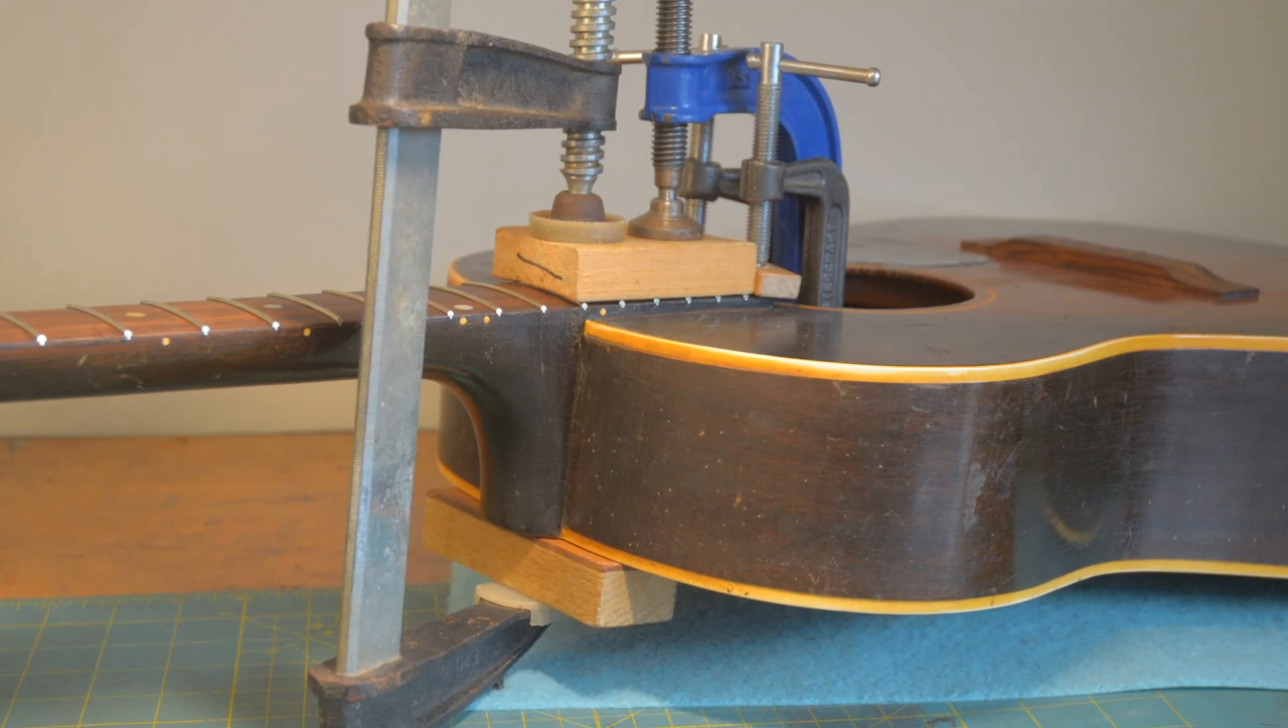Here I do a final fitting of the neck. And there it is glued in place.